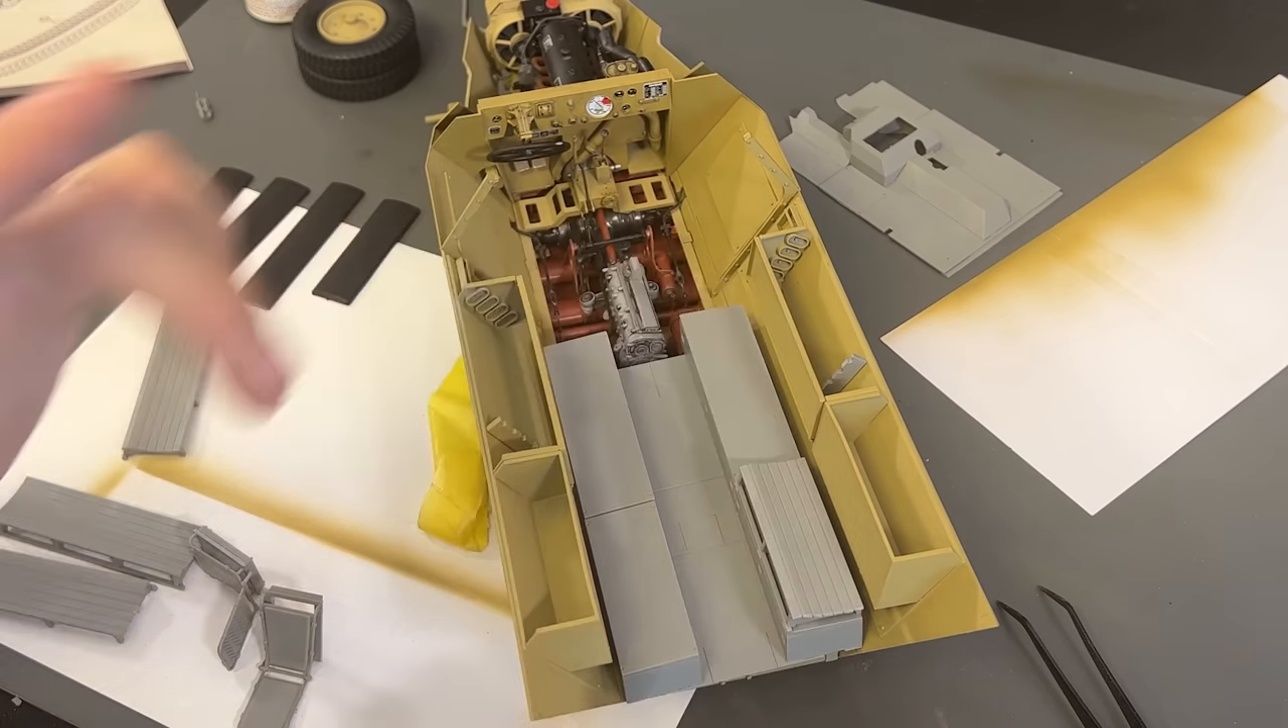I did create all of the wooden benches here, too, that I am not going to attach right now because I want to paint those separately.